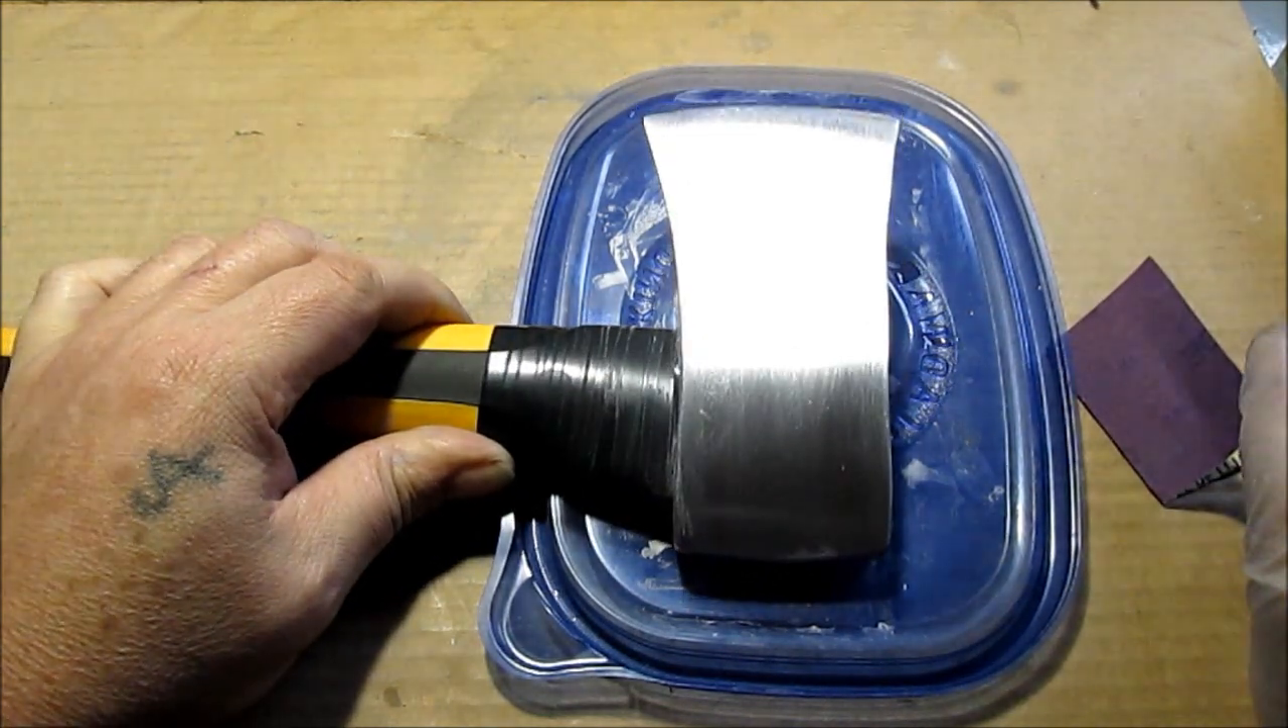I've also wrapped some electrical tape here.